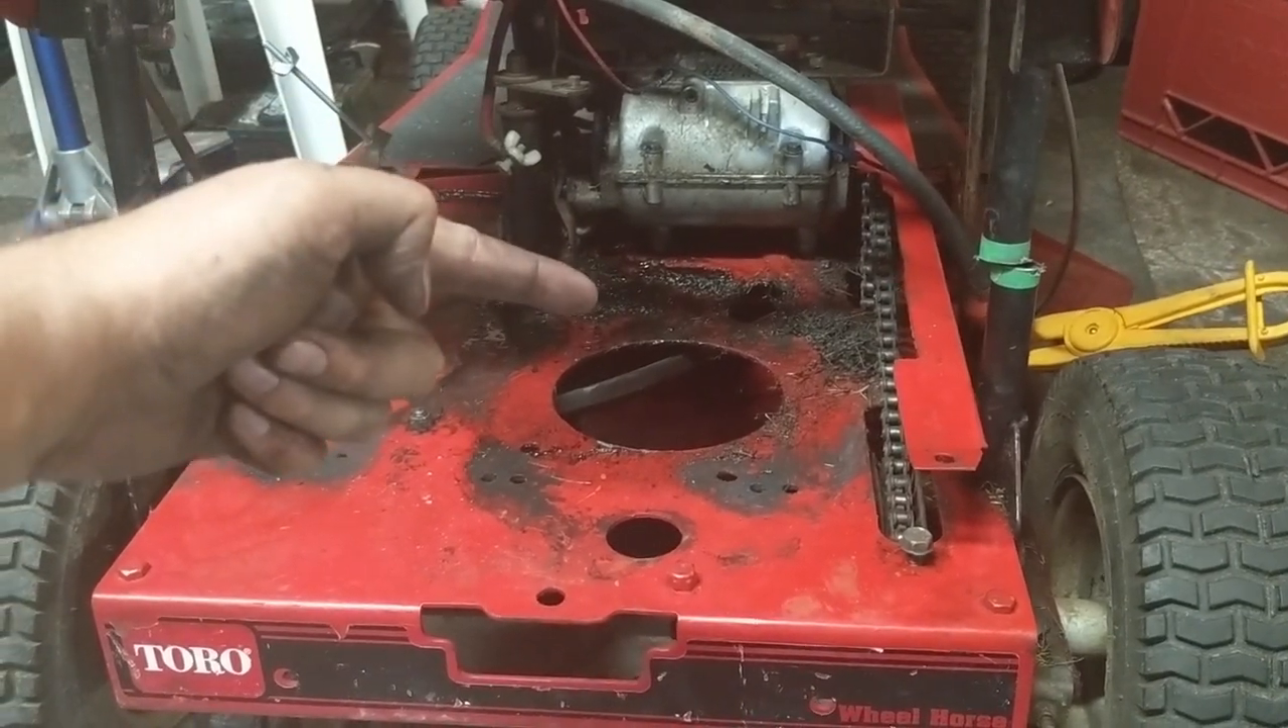So at least I got the engine off now I just got it on my table.